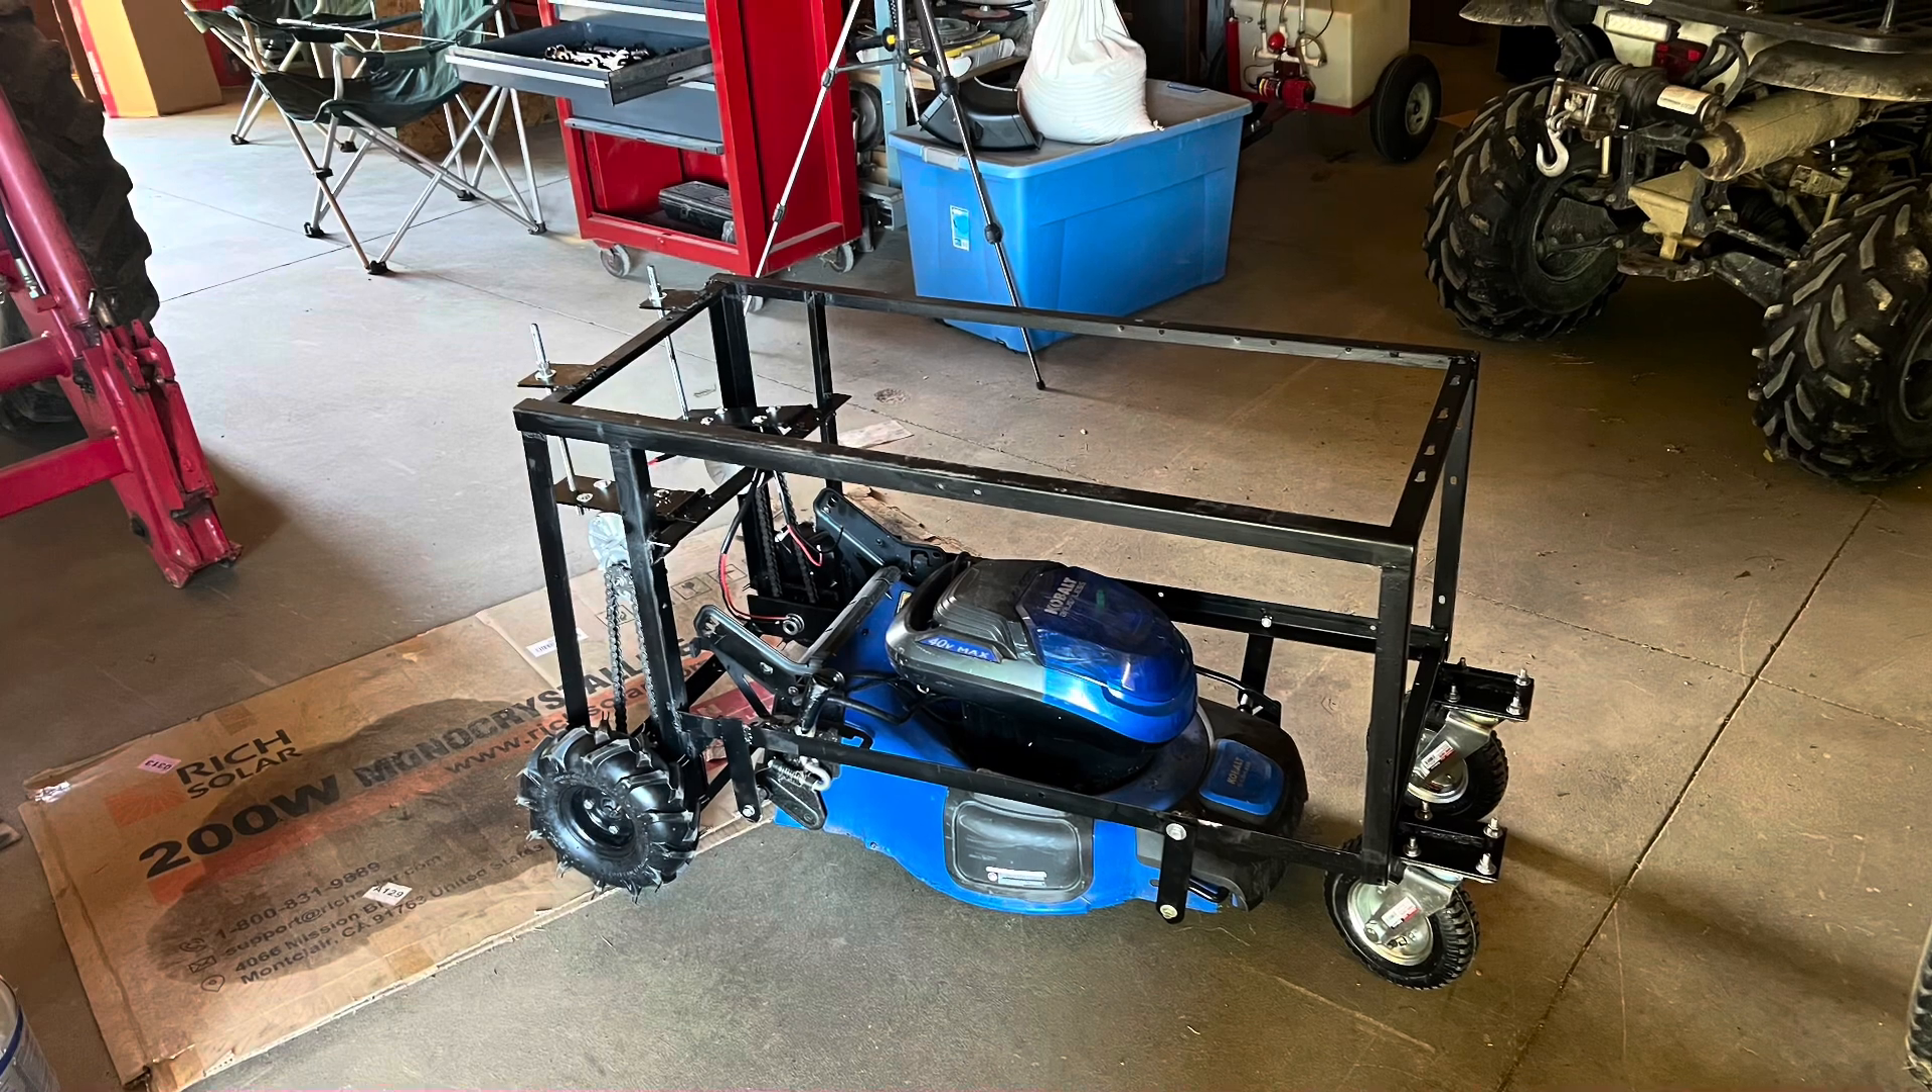I've got drive wheels on the back castering wheels on the front so it's basically a skid steer.